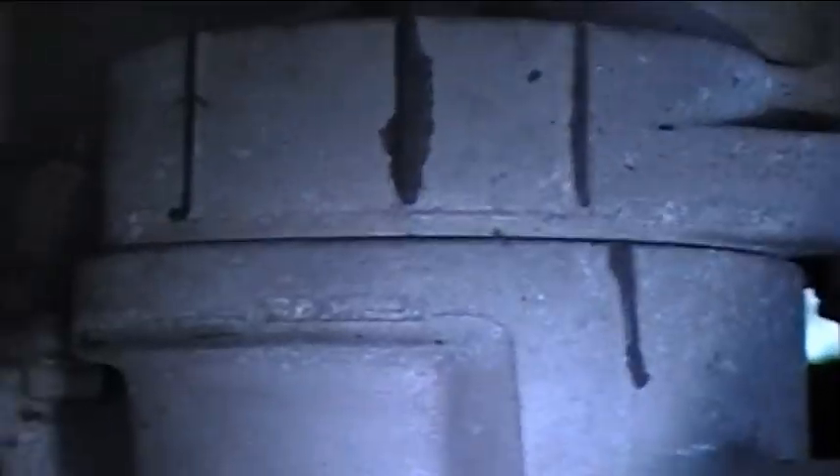Now if you notice, the mark here on the movable part of the tensioner is a little bit outside this mark on the fixed part of the tensioner.